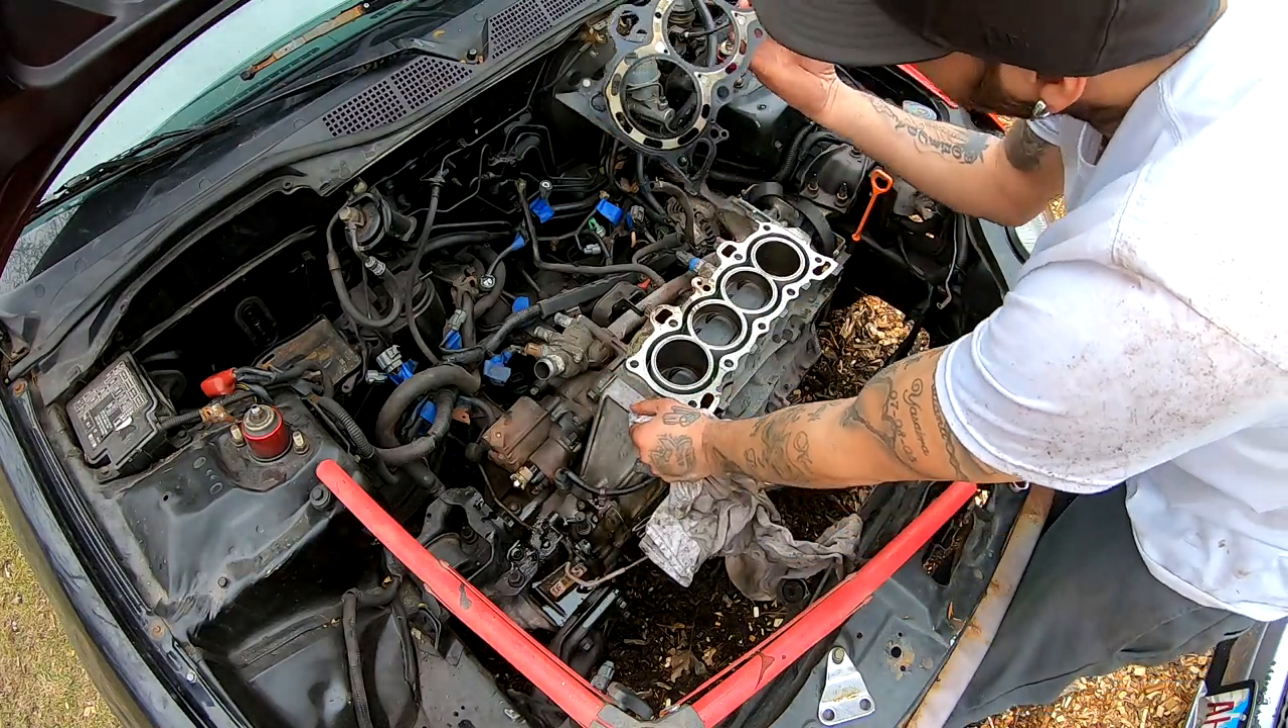All right, so I got the head off.